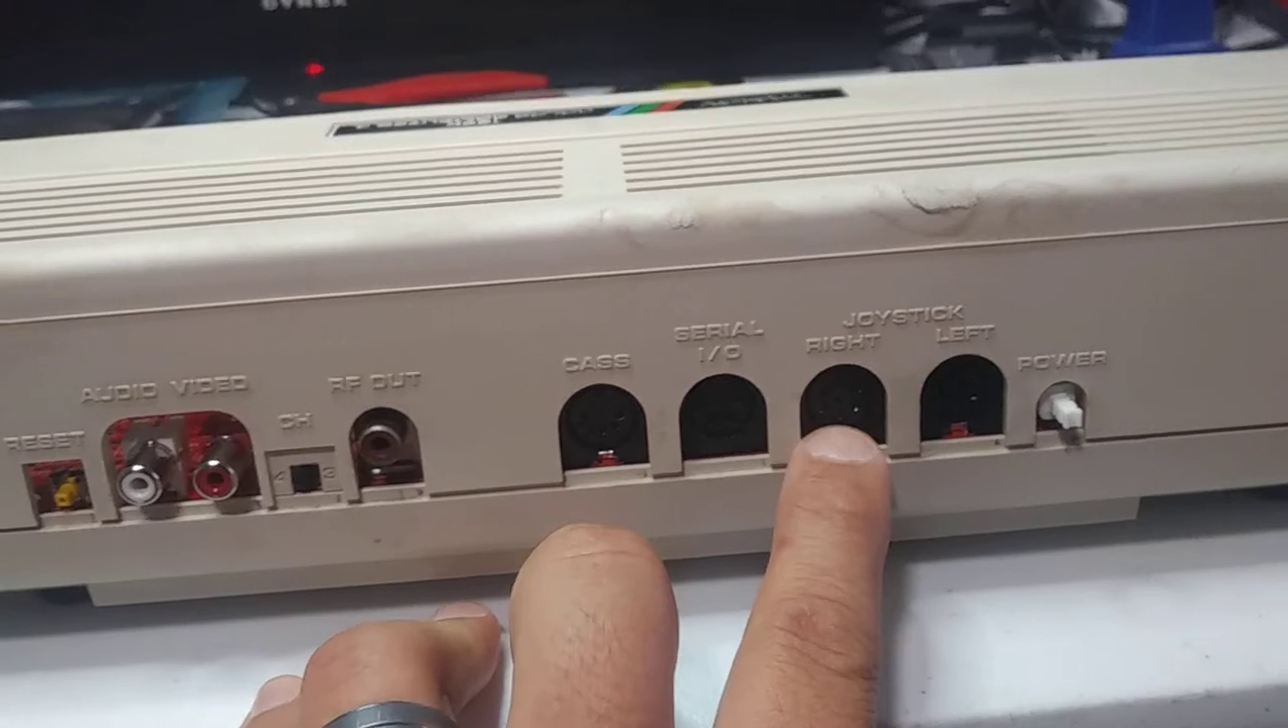You can see that the reset switch lines up nicely. Audio out, video out lines up nicely. Channel select switch lines up nicely. RF out, lines up good enough.